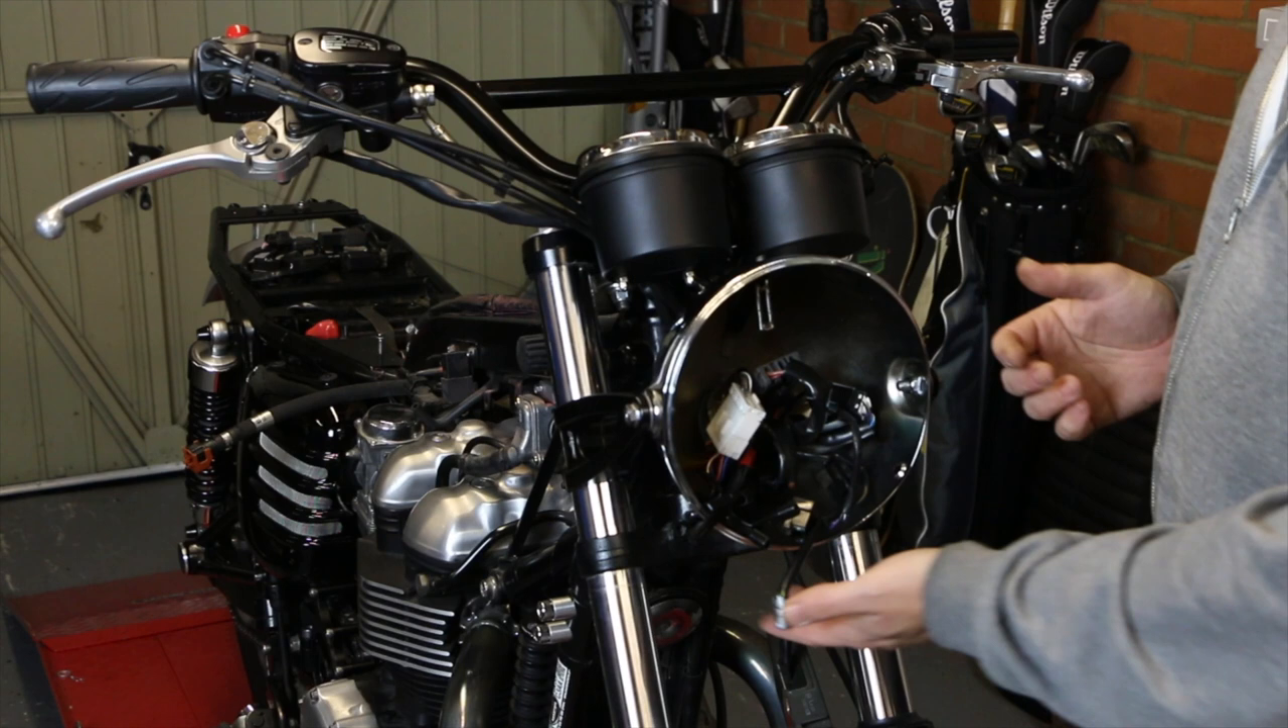I haven't got the front of the headlight on or the indicators.